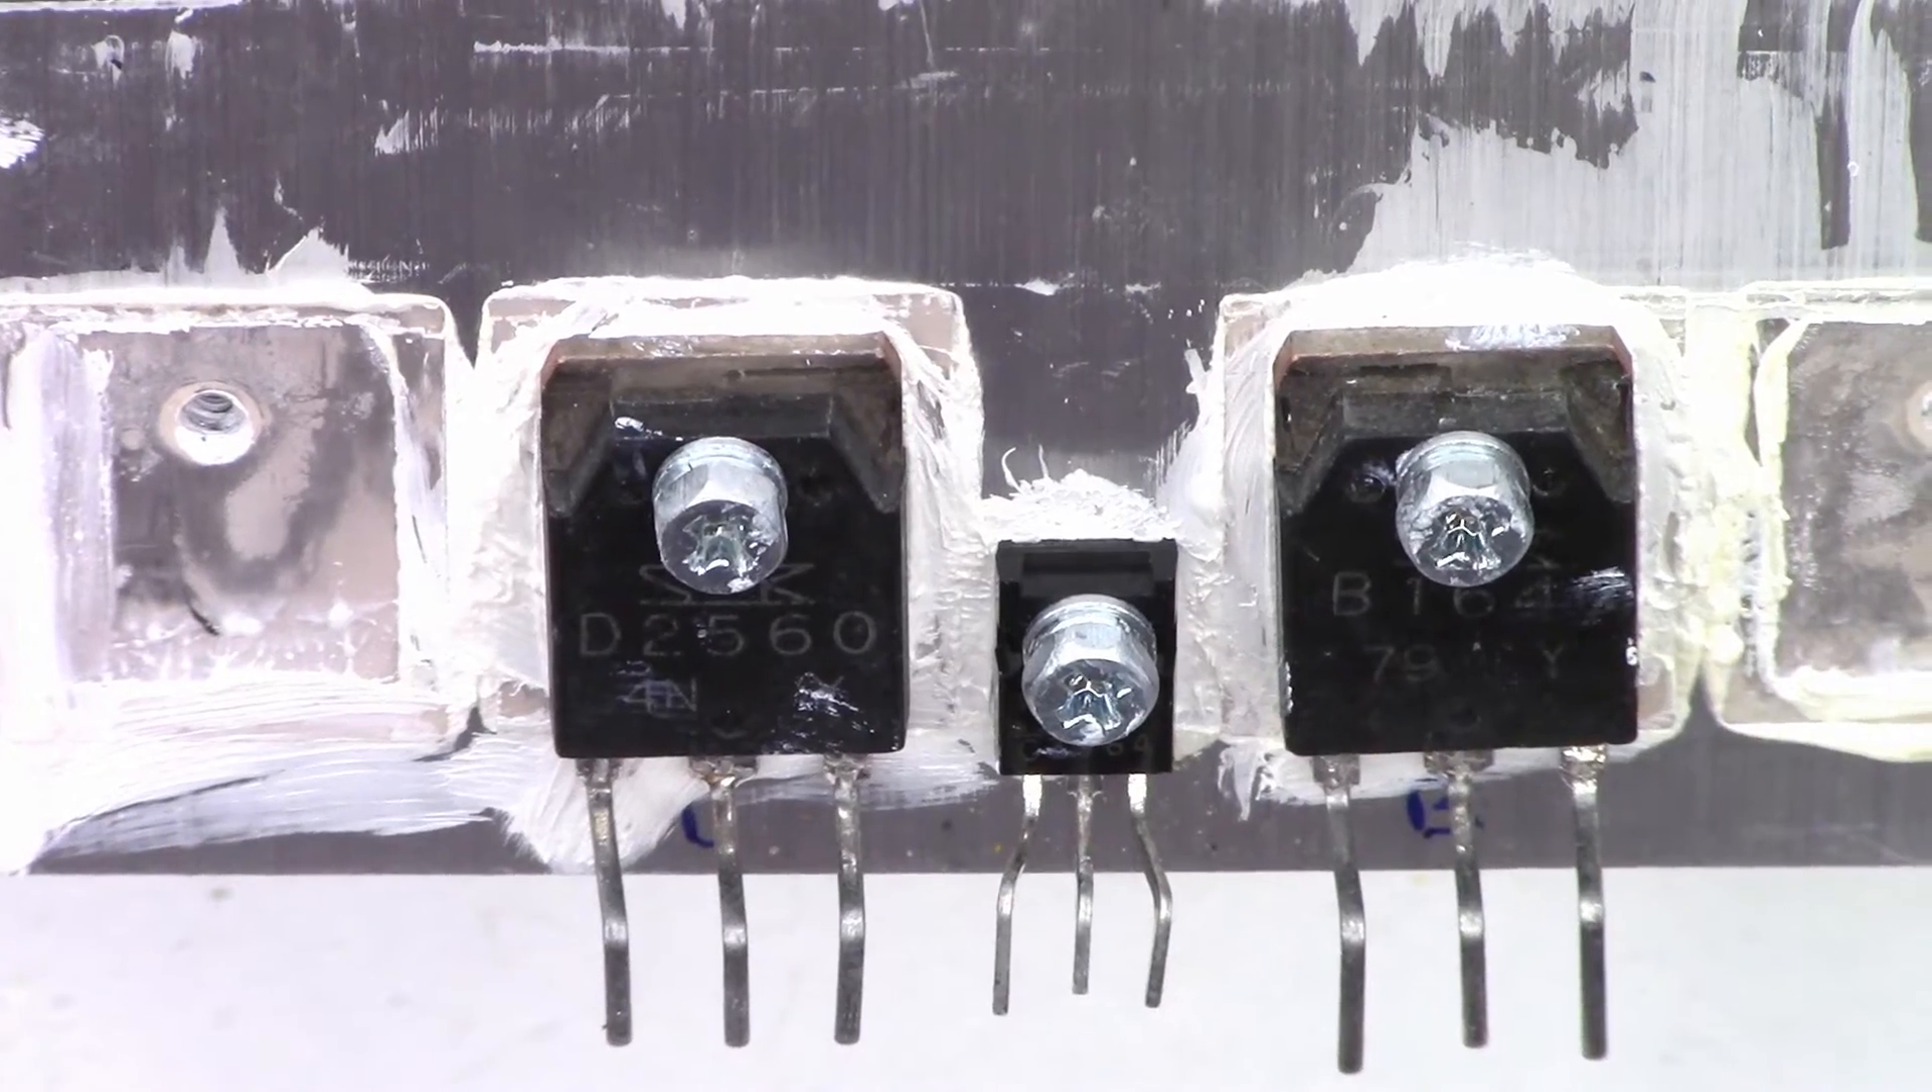Okay, so I have the two power transistors and the bias regulator transistor mounted to the heat sink right now.